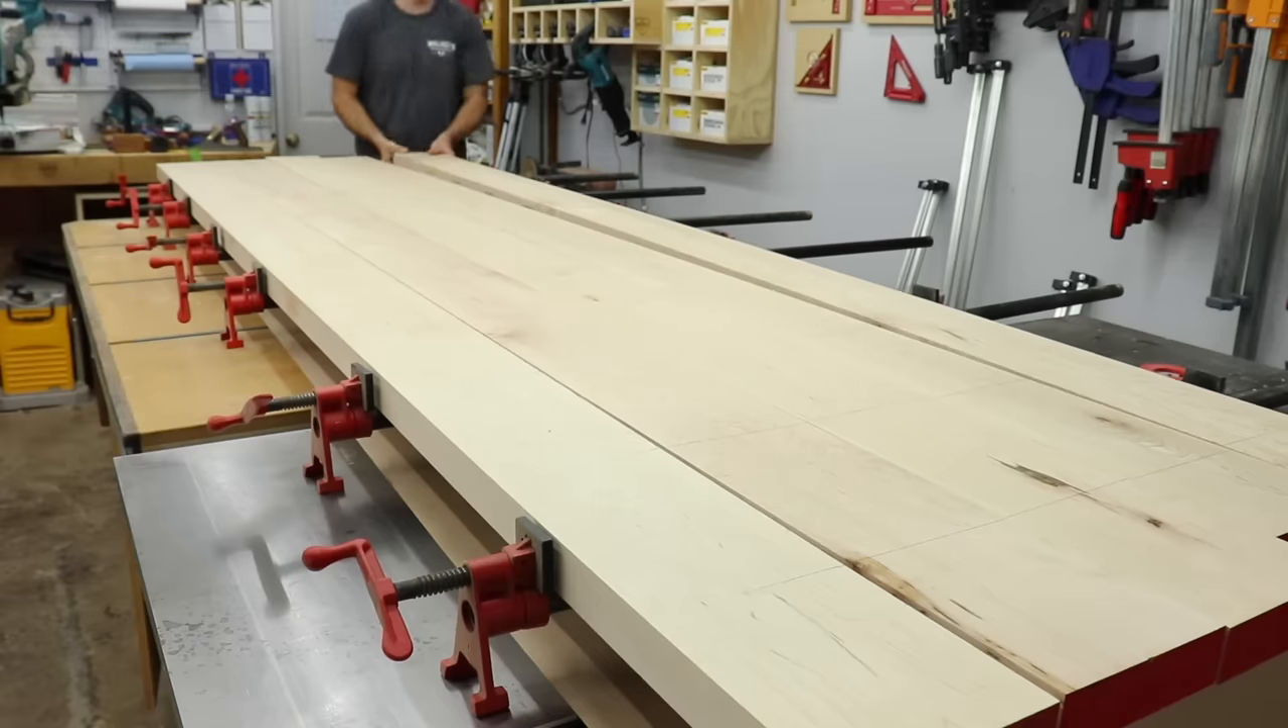Once I had all the slots cut I laid the boards back out in order on the clamps and got them all lined up.